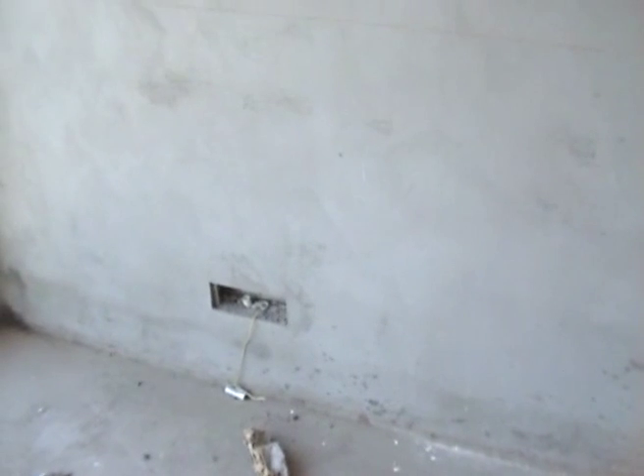What we have now is a box that has been installed in the walls by my electrician in this particular room.